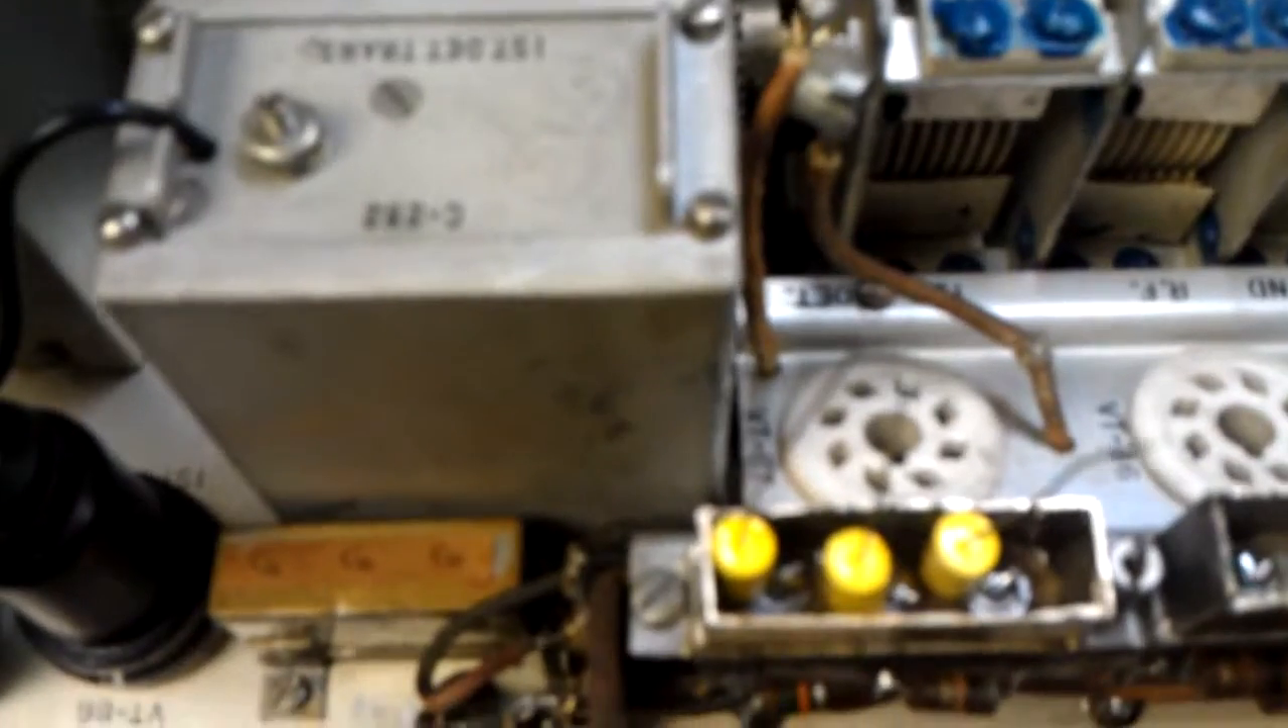Well, we've got our three capacitors in.